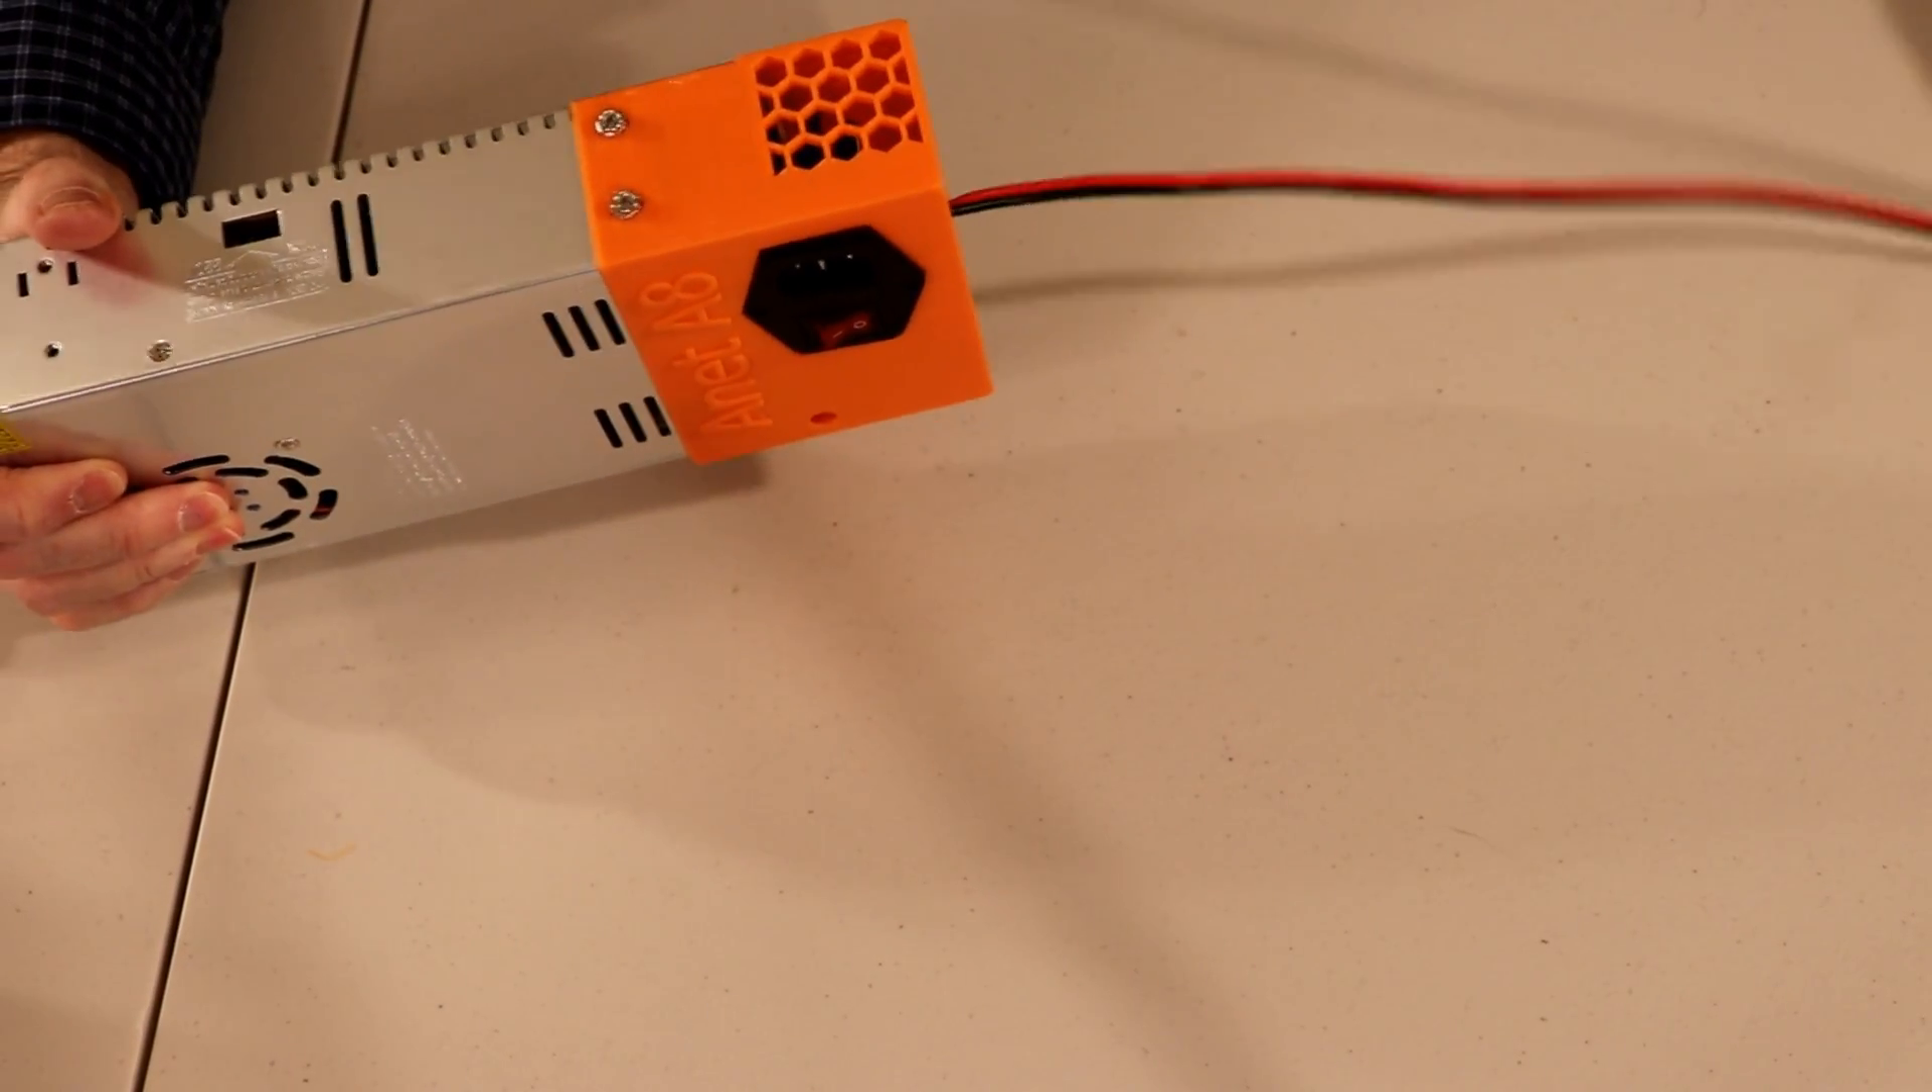I've got my switch and my power supply cover connected up to my power supply.